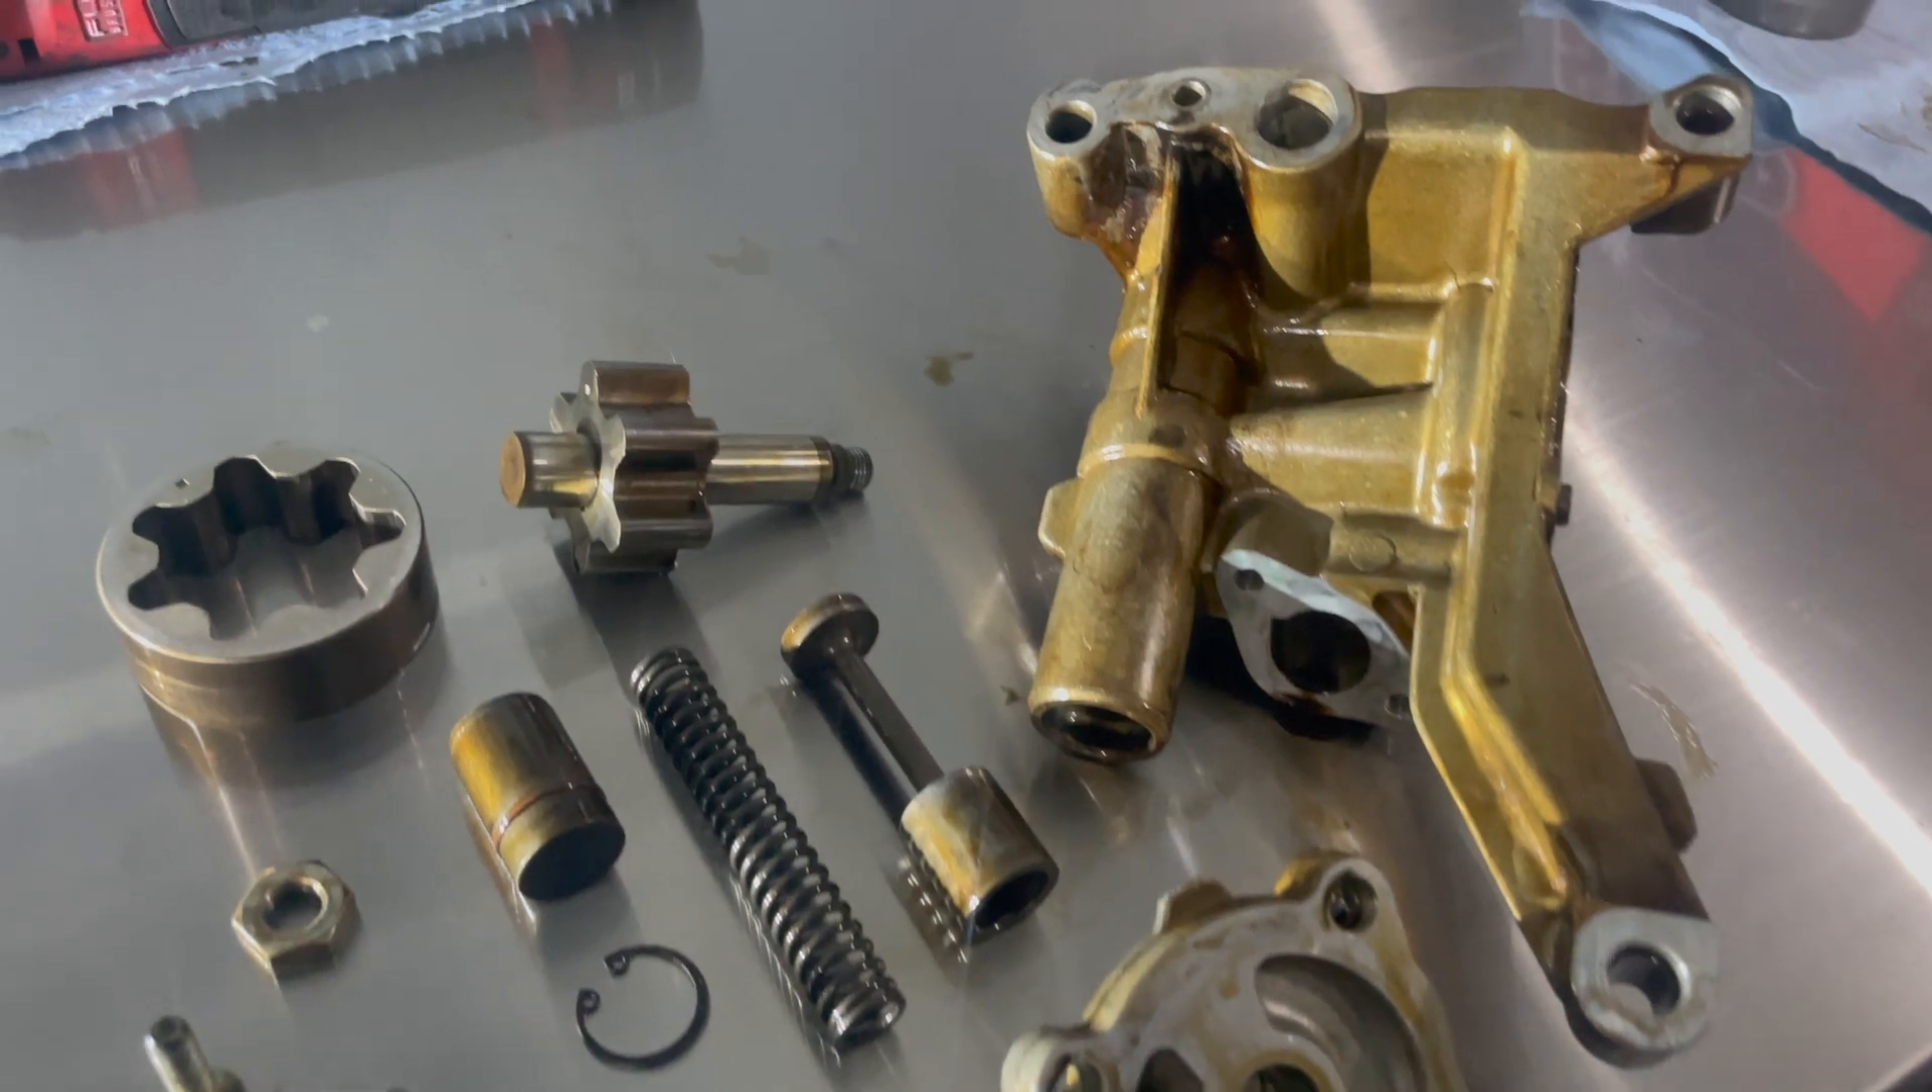Here's the oil pump fully disassembled.